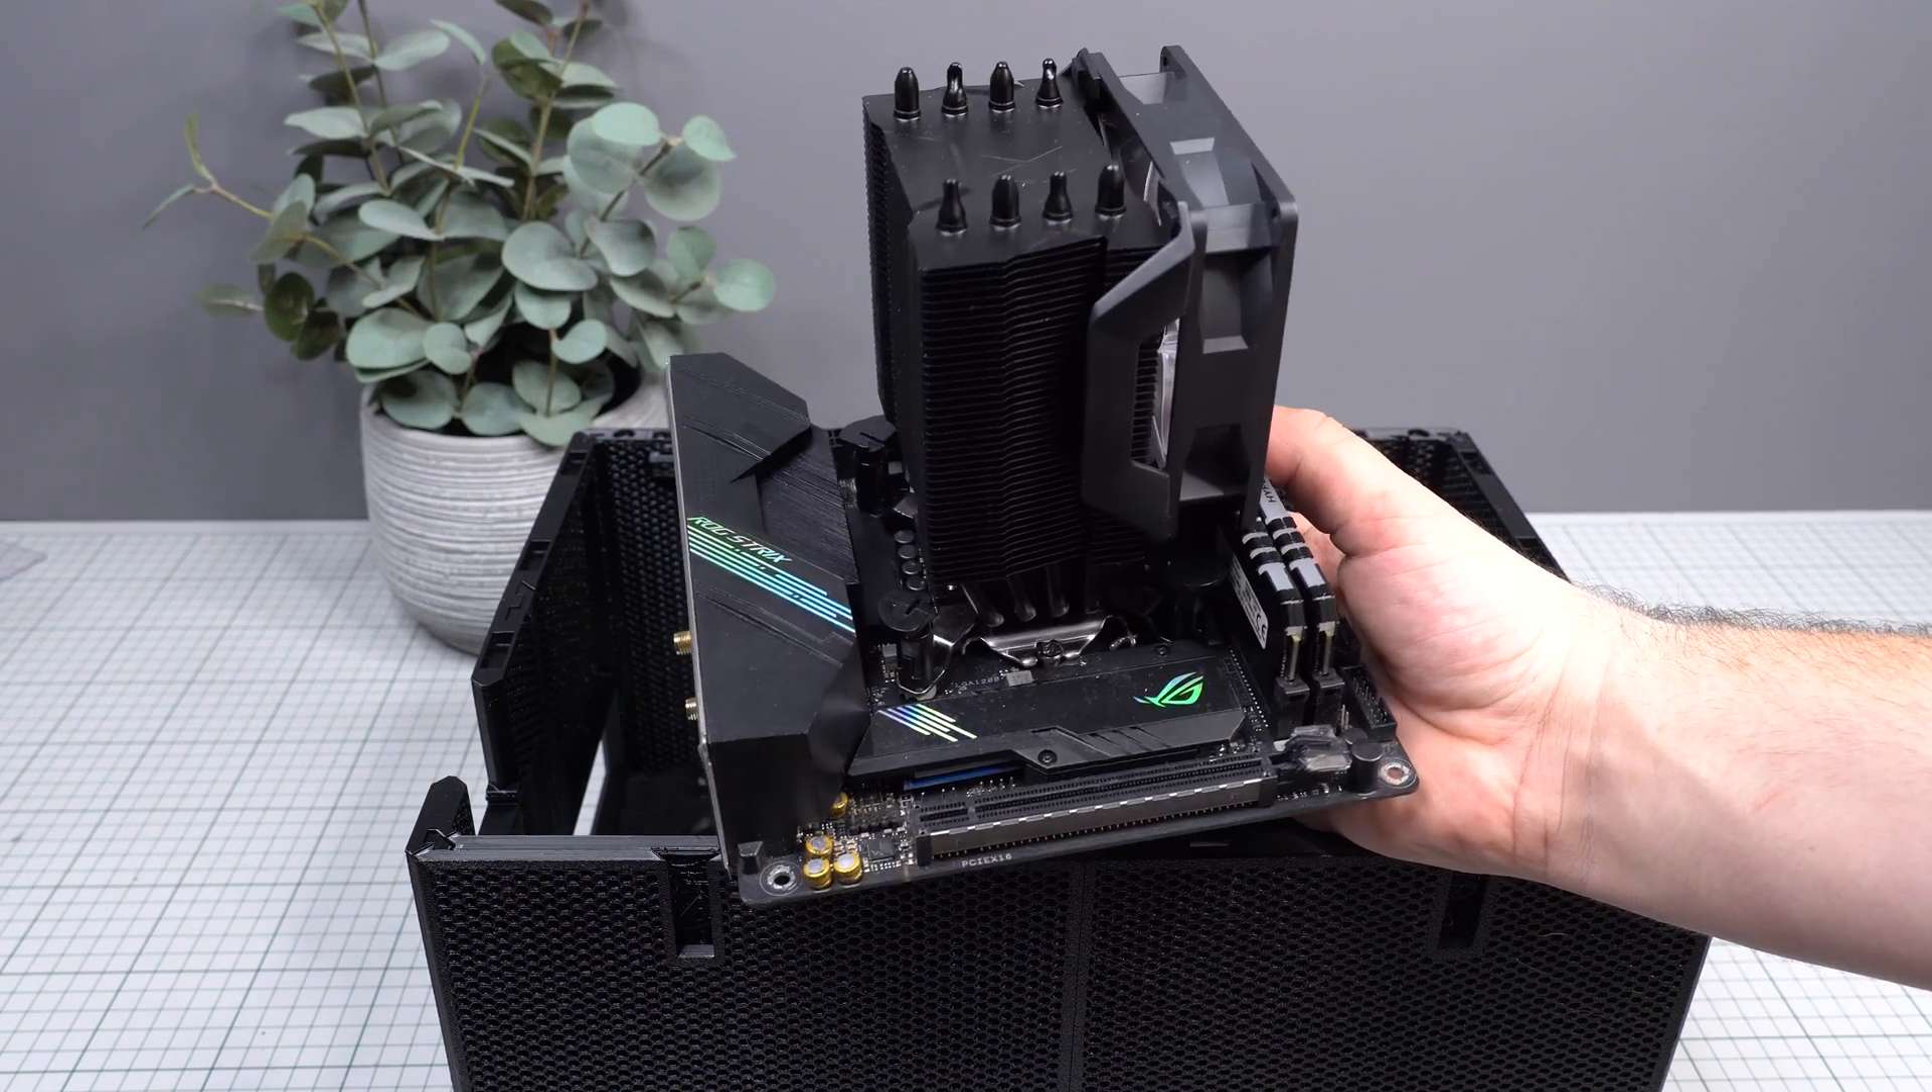It's now time to install our motherboard, and I've pre-installed my CPU cooler, but you can do this afterwards as well if you prefer that.